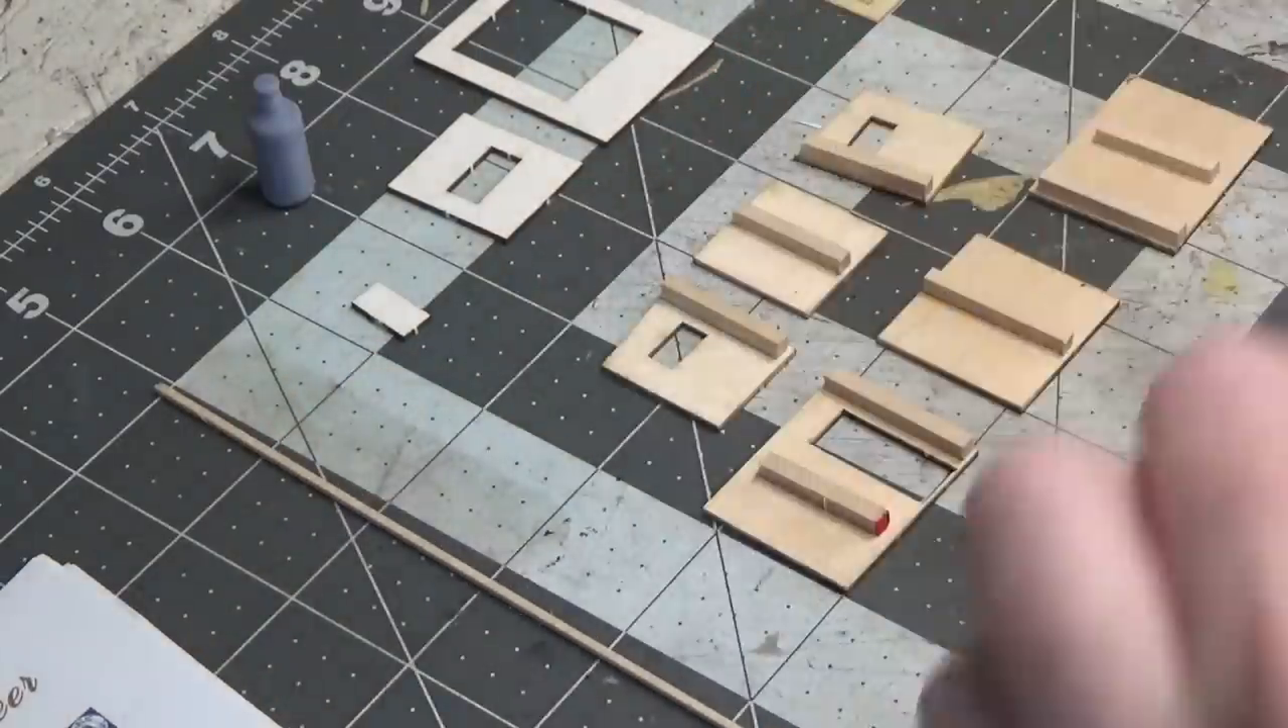Okay so the bracing is all glued on and let me go over it real quick again with you because you only get one strip of bracing.